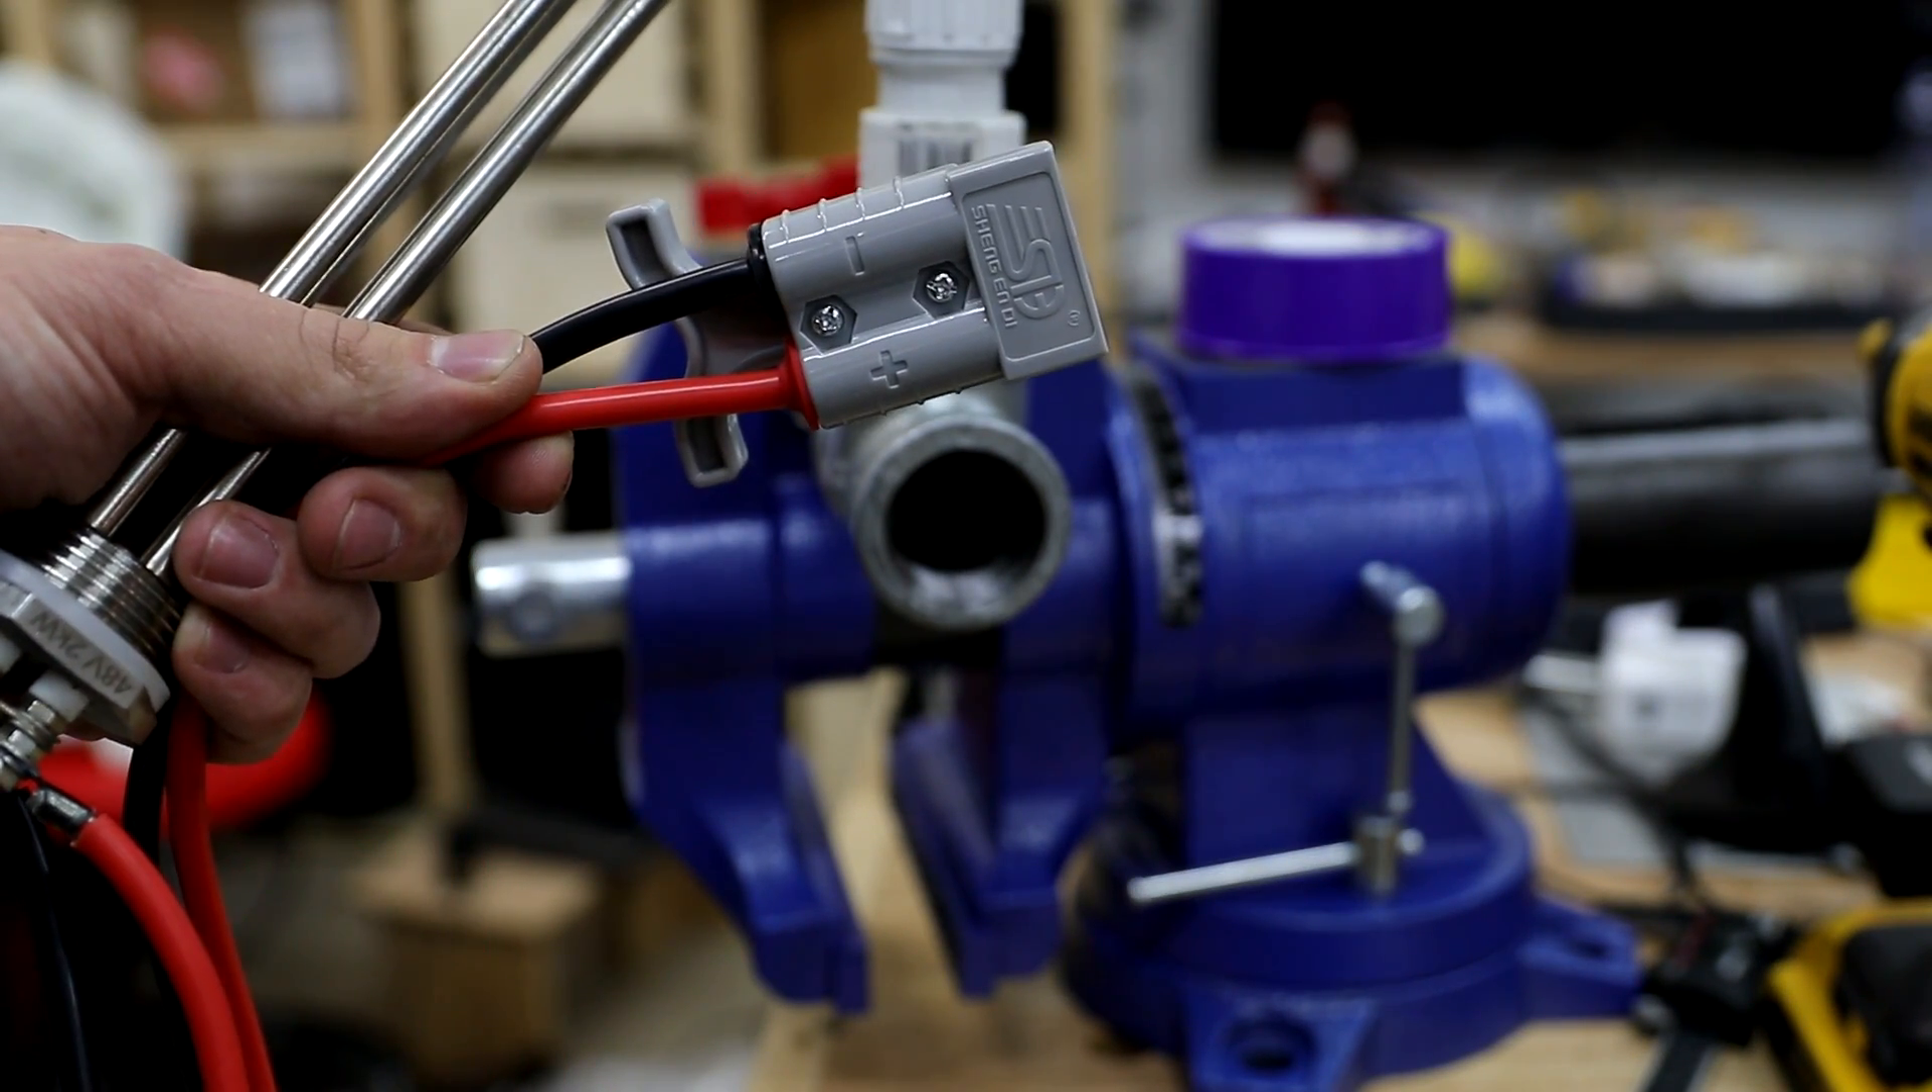I have a simple Anderson connector wired on to the back of this heating element as you can see here.